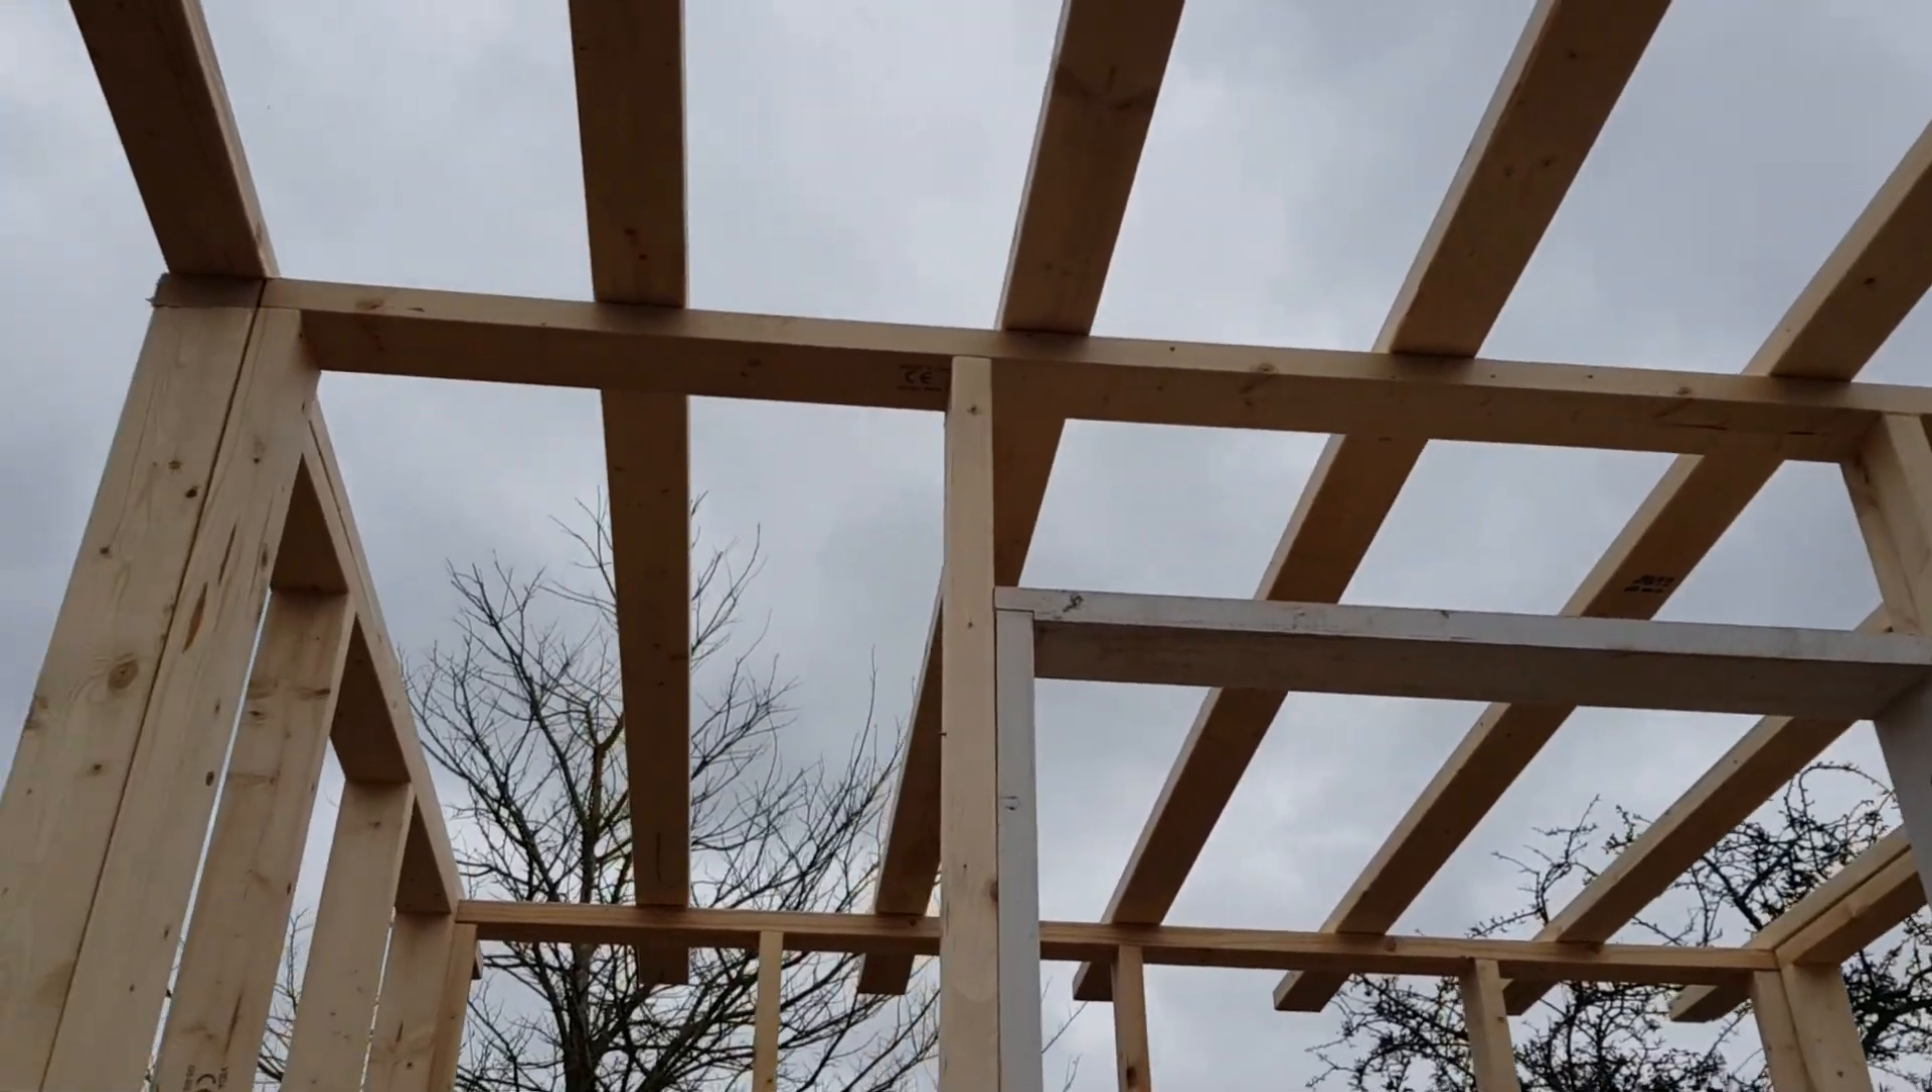That's pretty much done for the roof. Just need to slap some boards on it and a waterproof membrane.